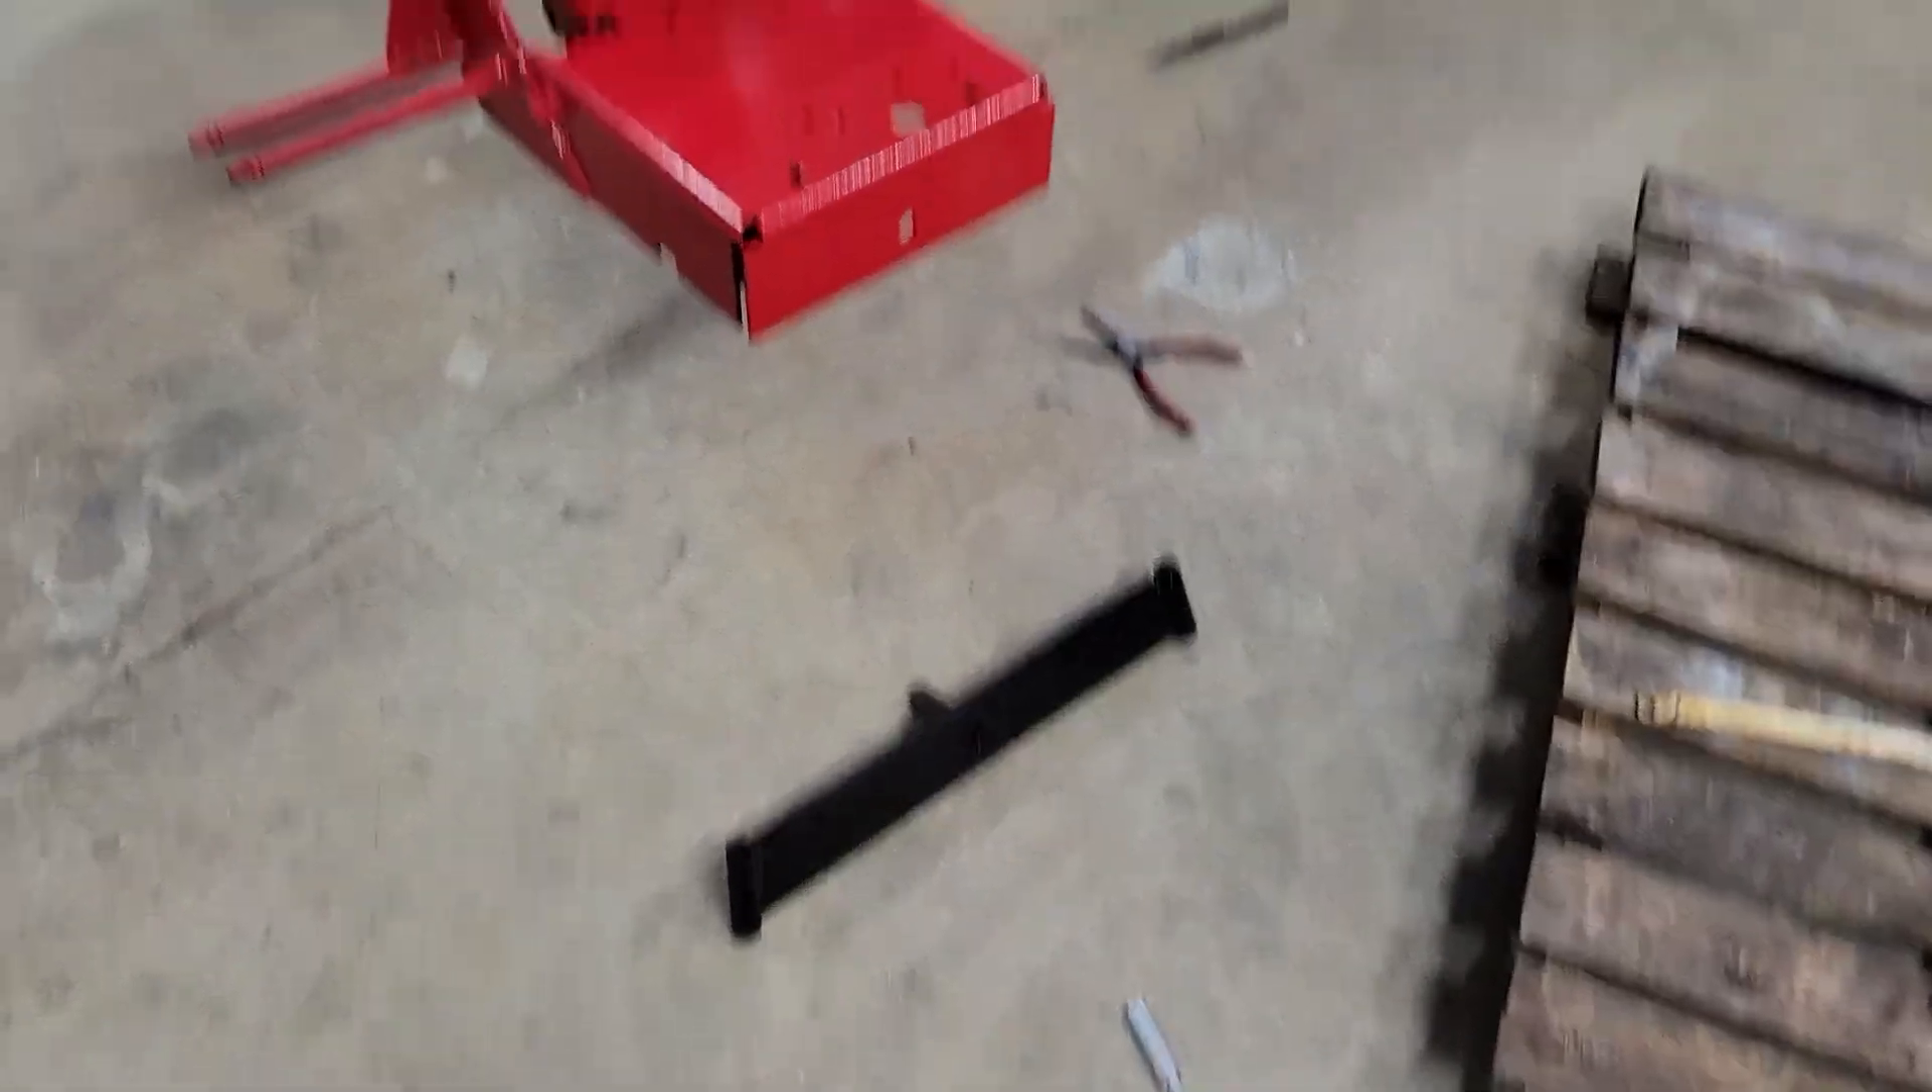Front axle is right there down there ready to go in.